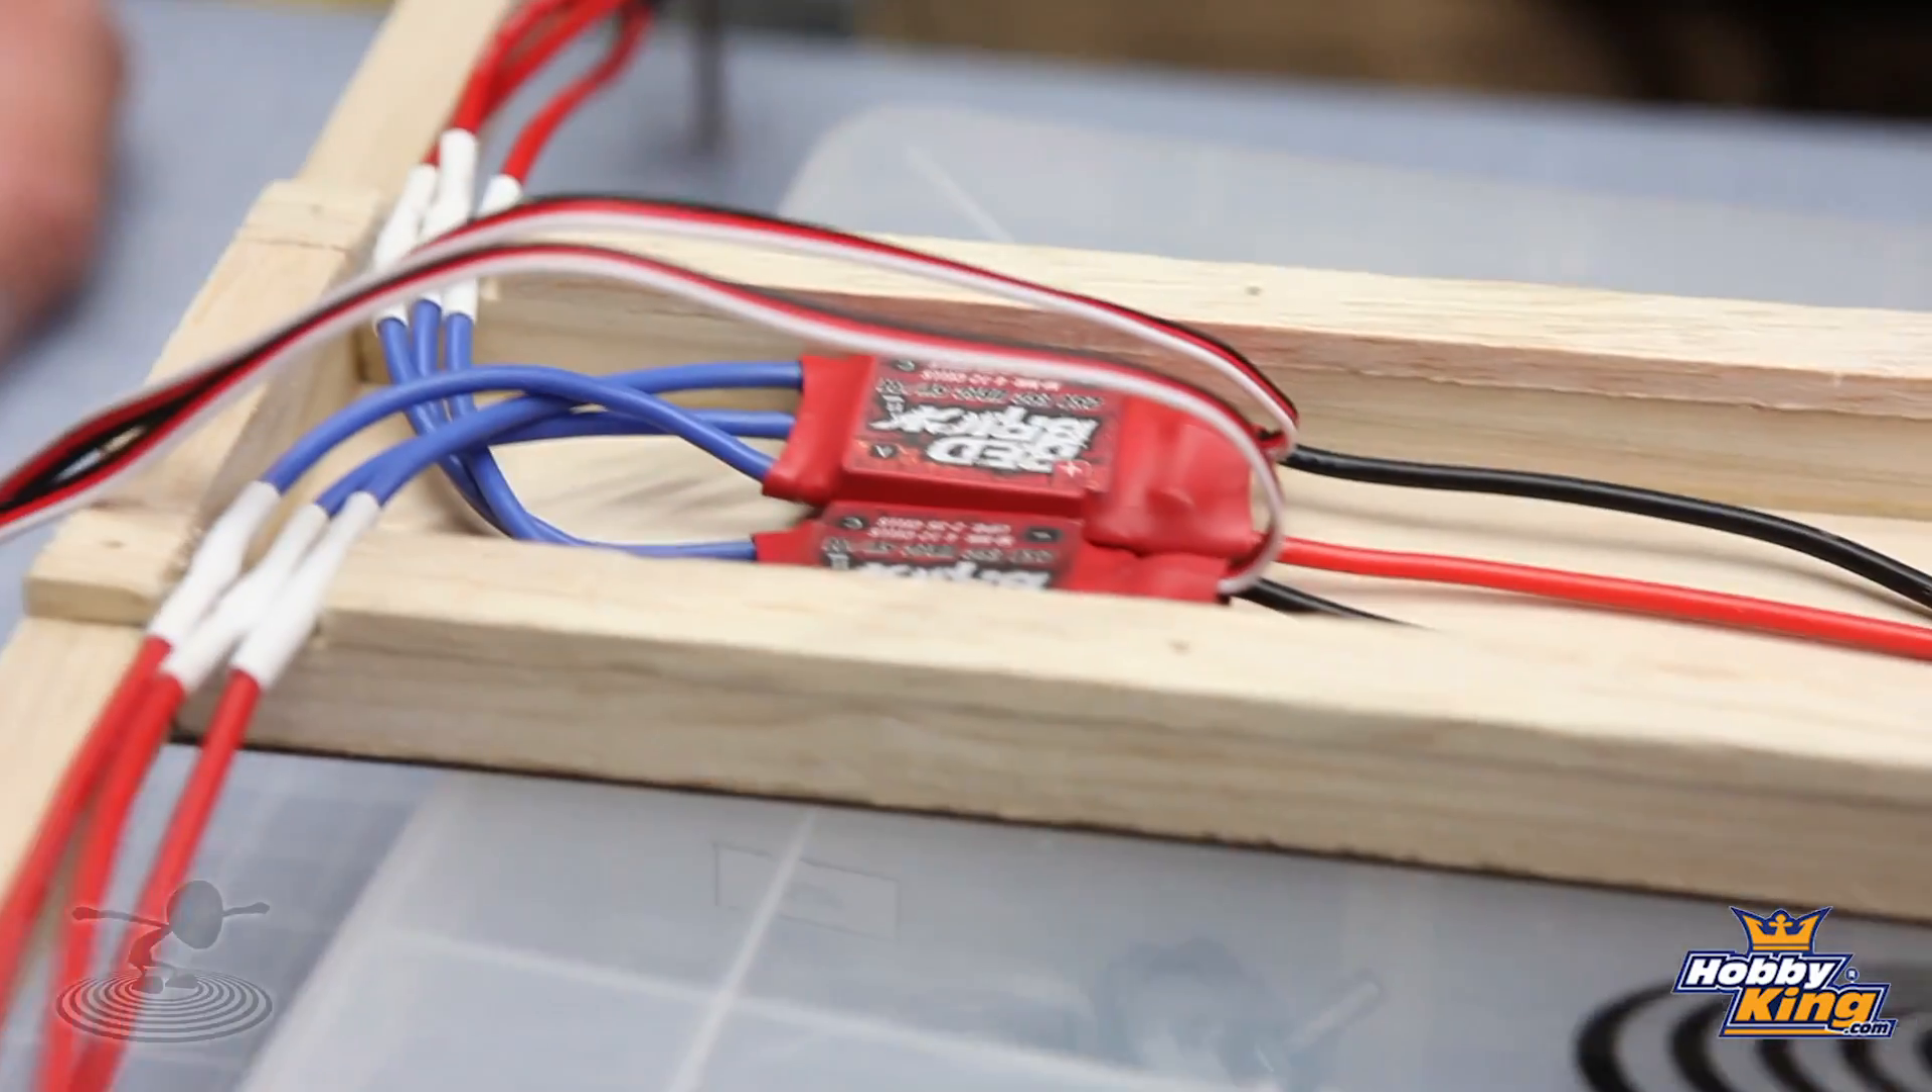Now what we did just to keep everything from bending too sharp is we actually crisscrossed the wires.